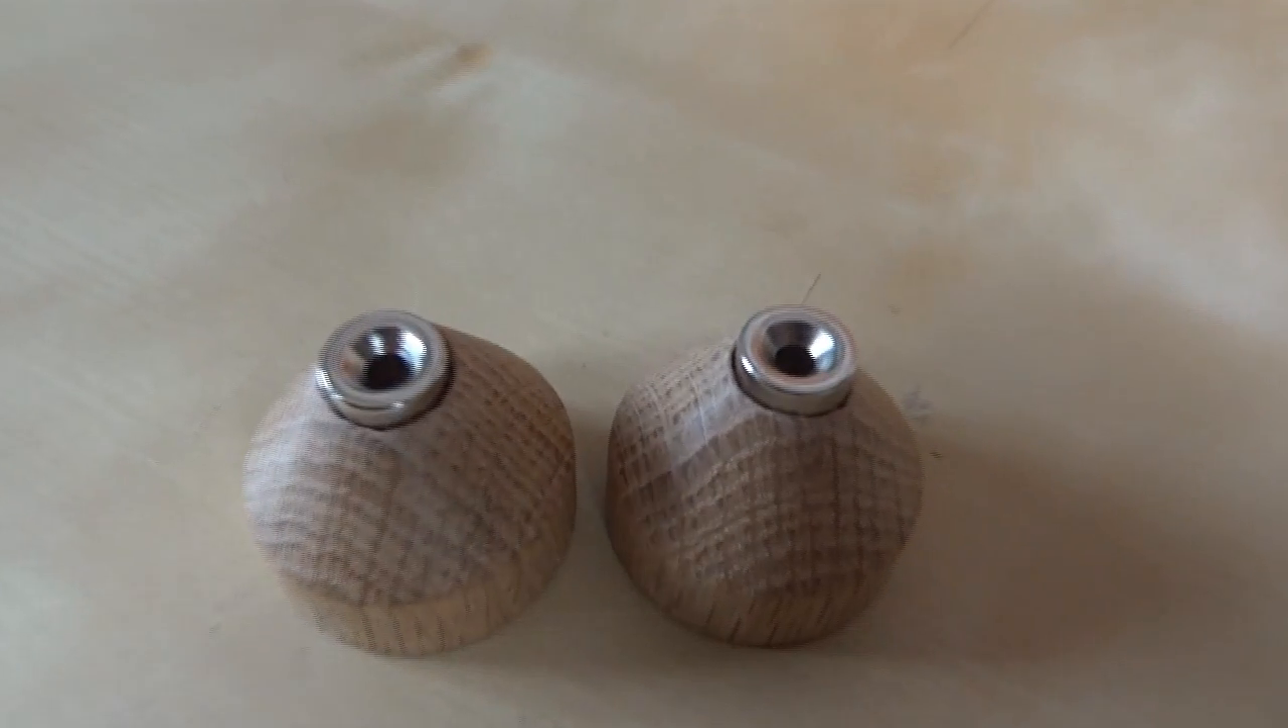The magnets seem to fit in the end fine there.